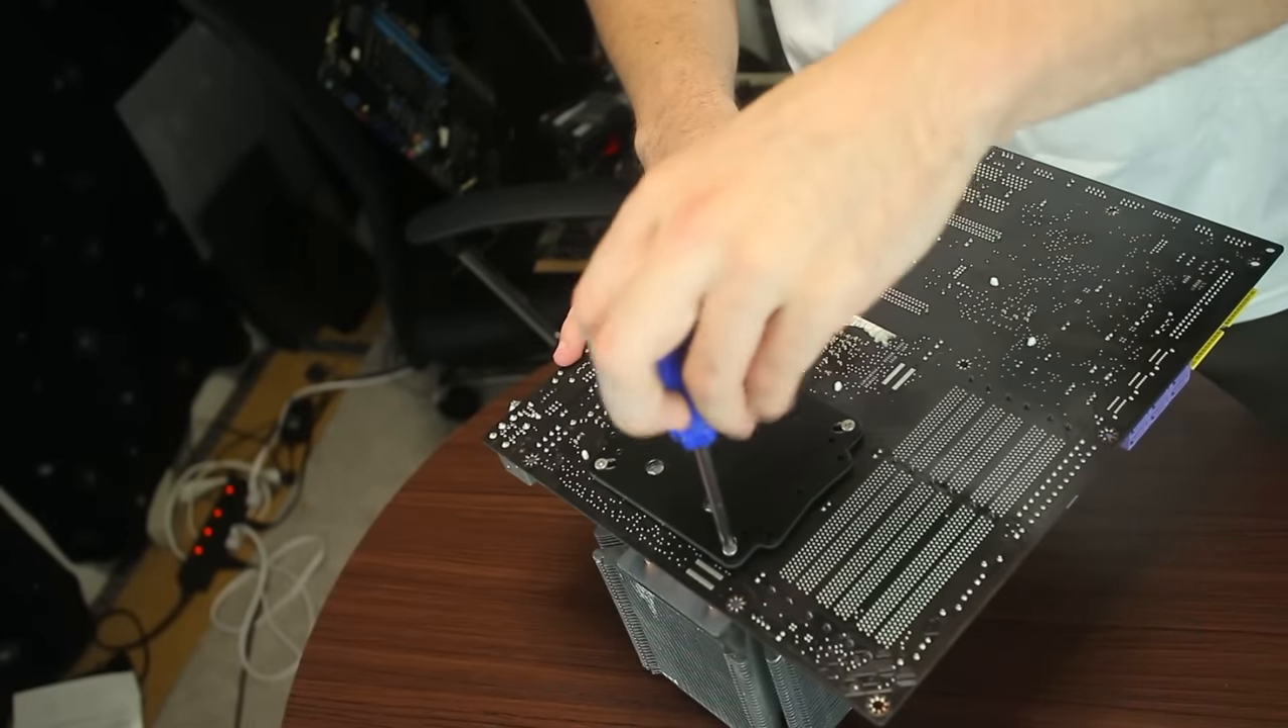Okay, there is the motherboard all out. So, that's the first part done.